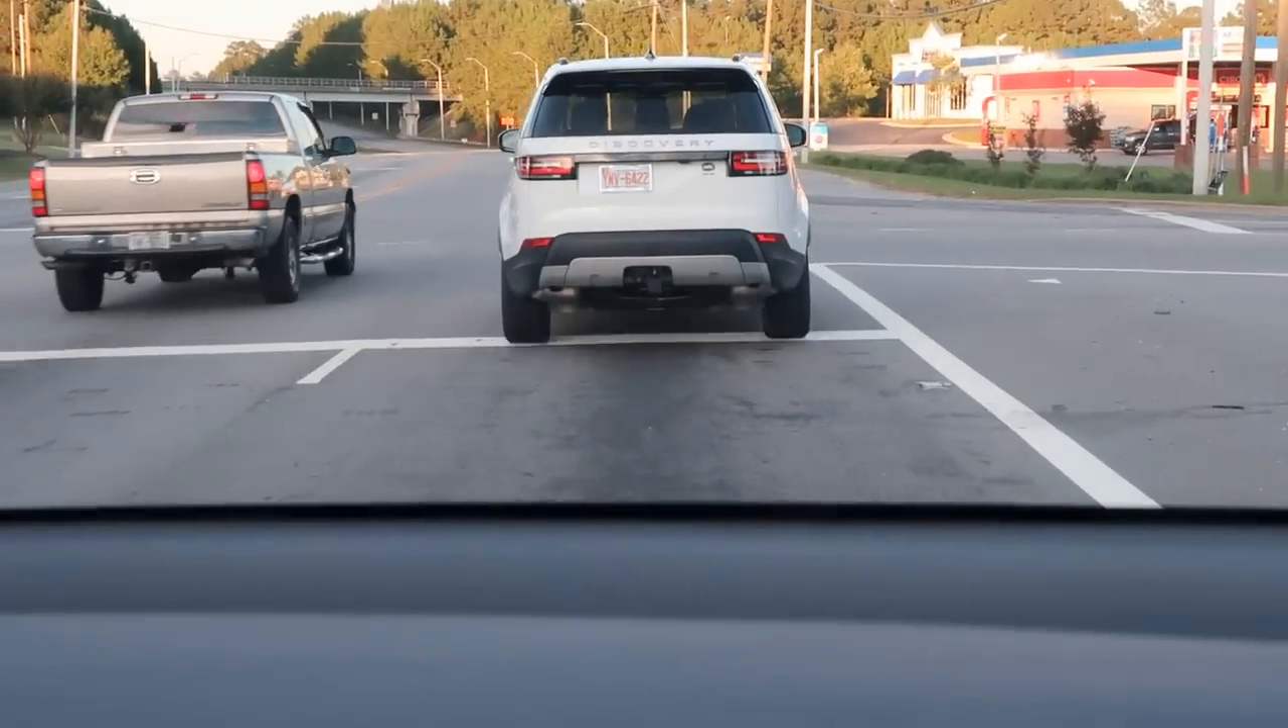Don was noting that the uh you know license plate is off center.